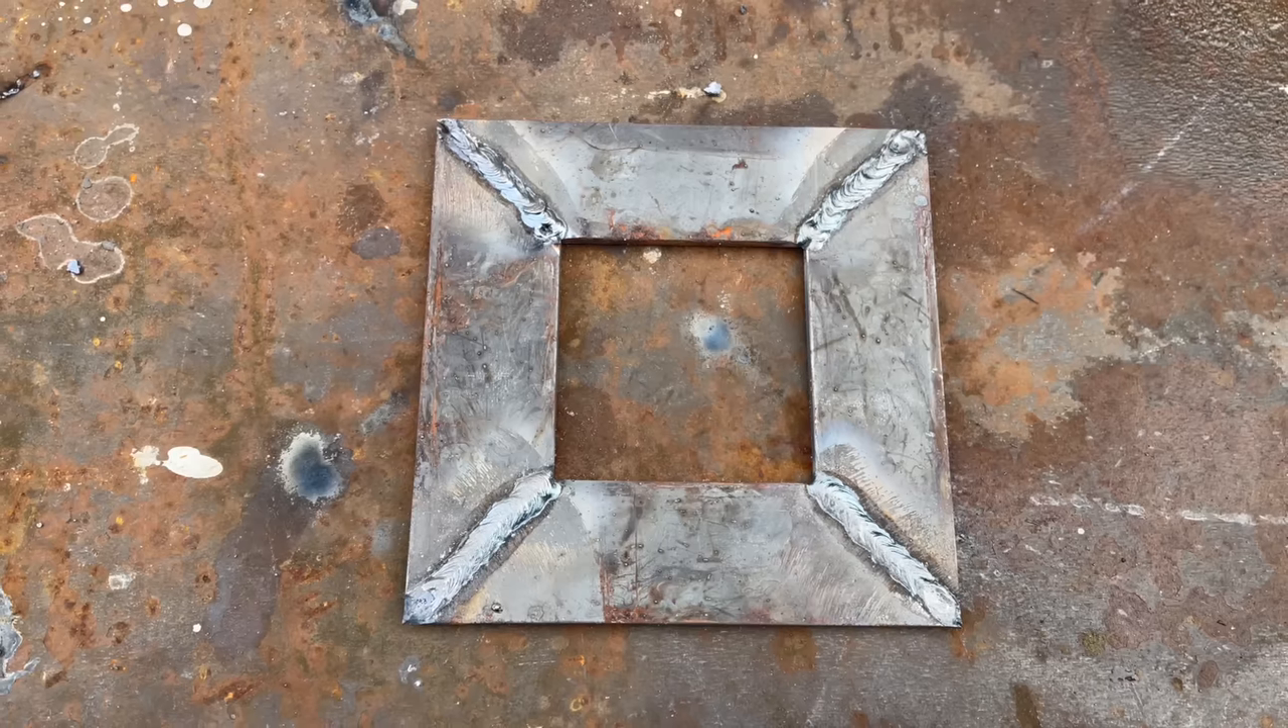And here are my first continuous welds with the stick welder.